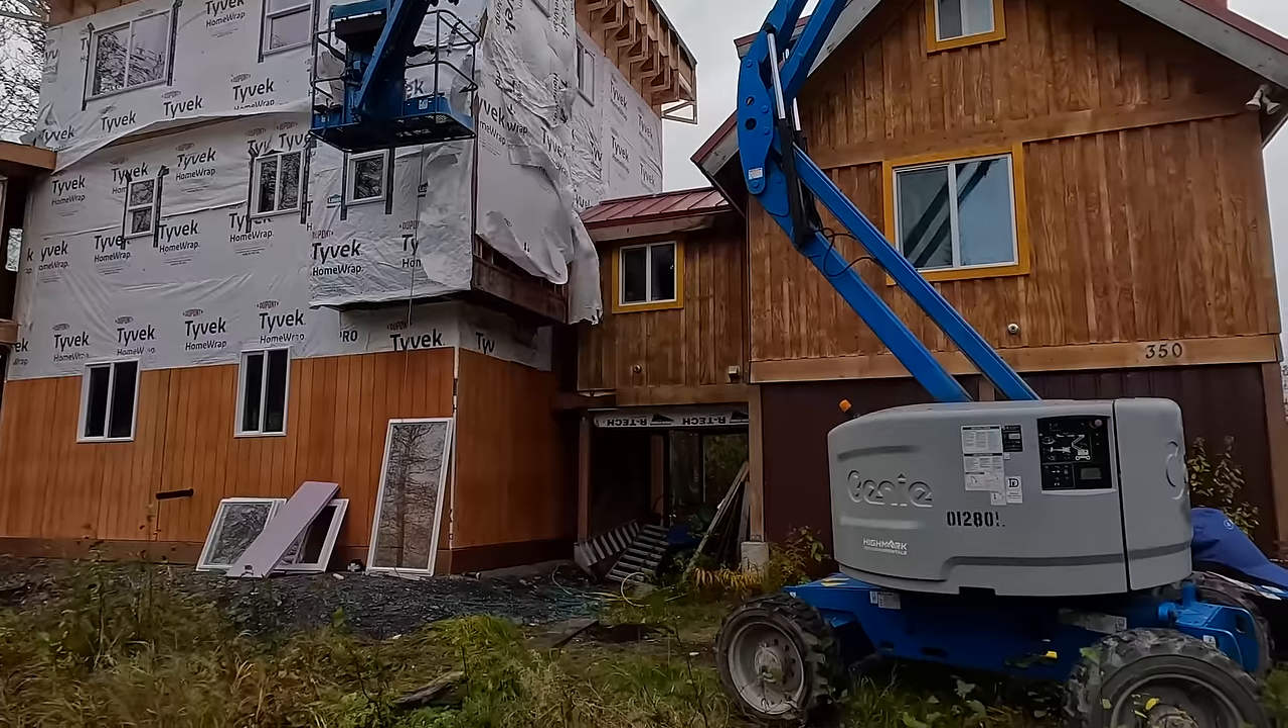We just got most of the windows in and Sam's up there doing some nailing.